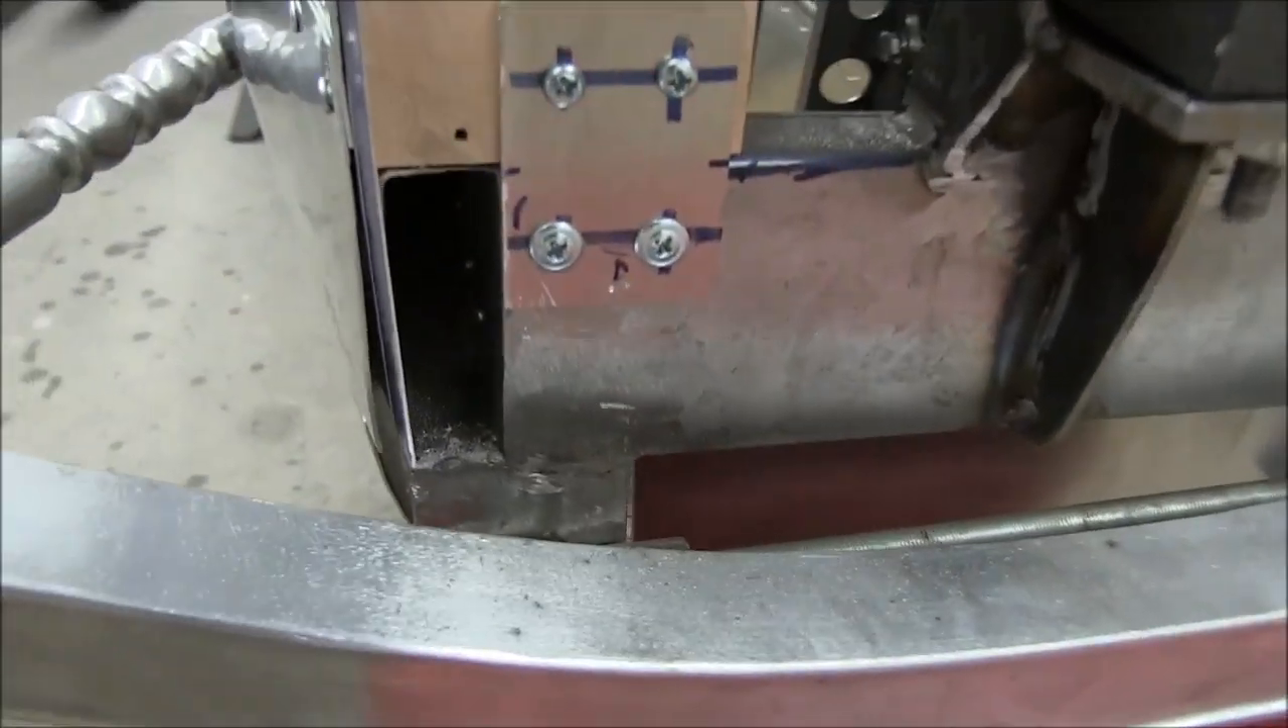I've made my way around and I have the screws installed.